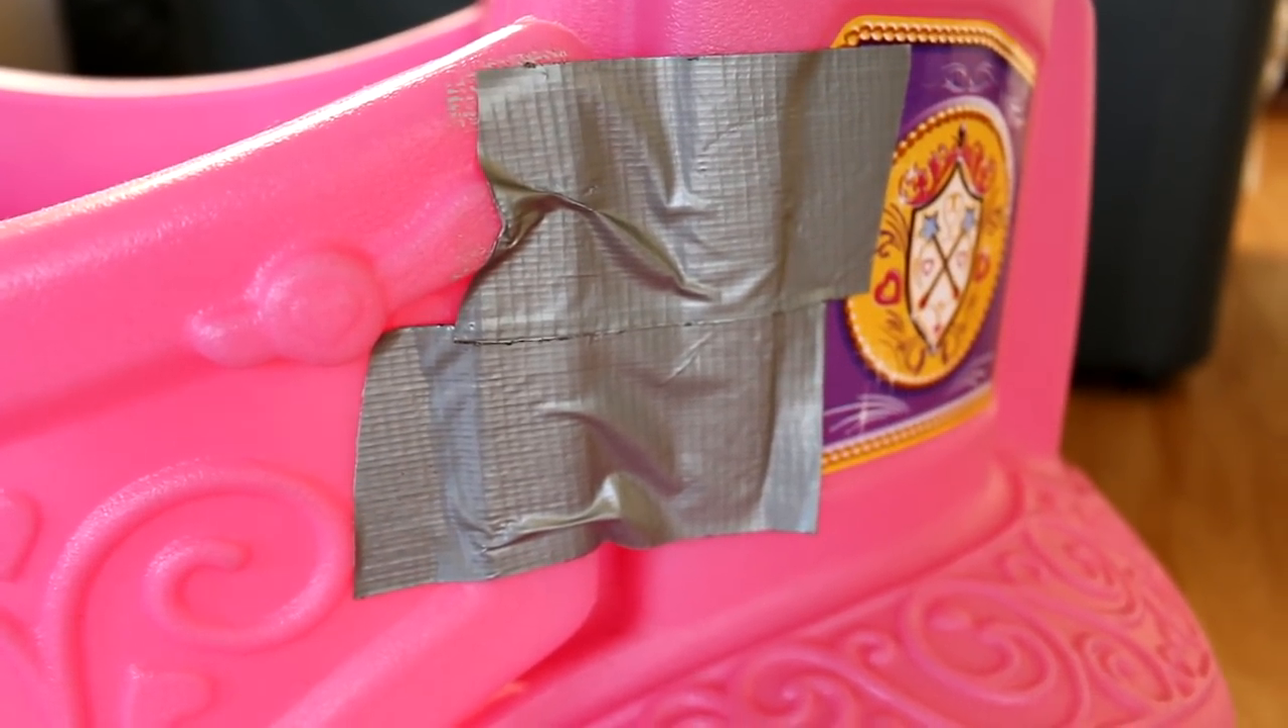You can see right here, I used a duct tape to secure this door.